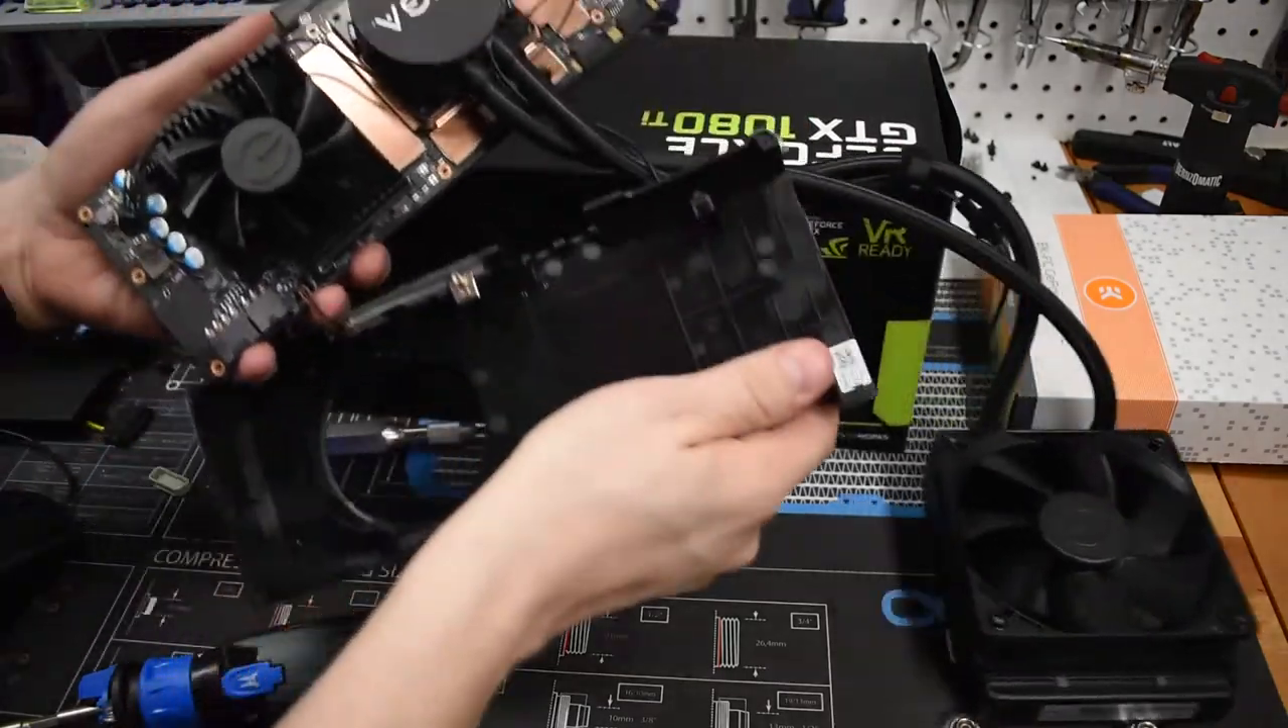So we've got the top of the shroud off.